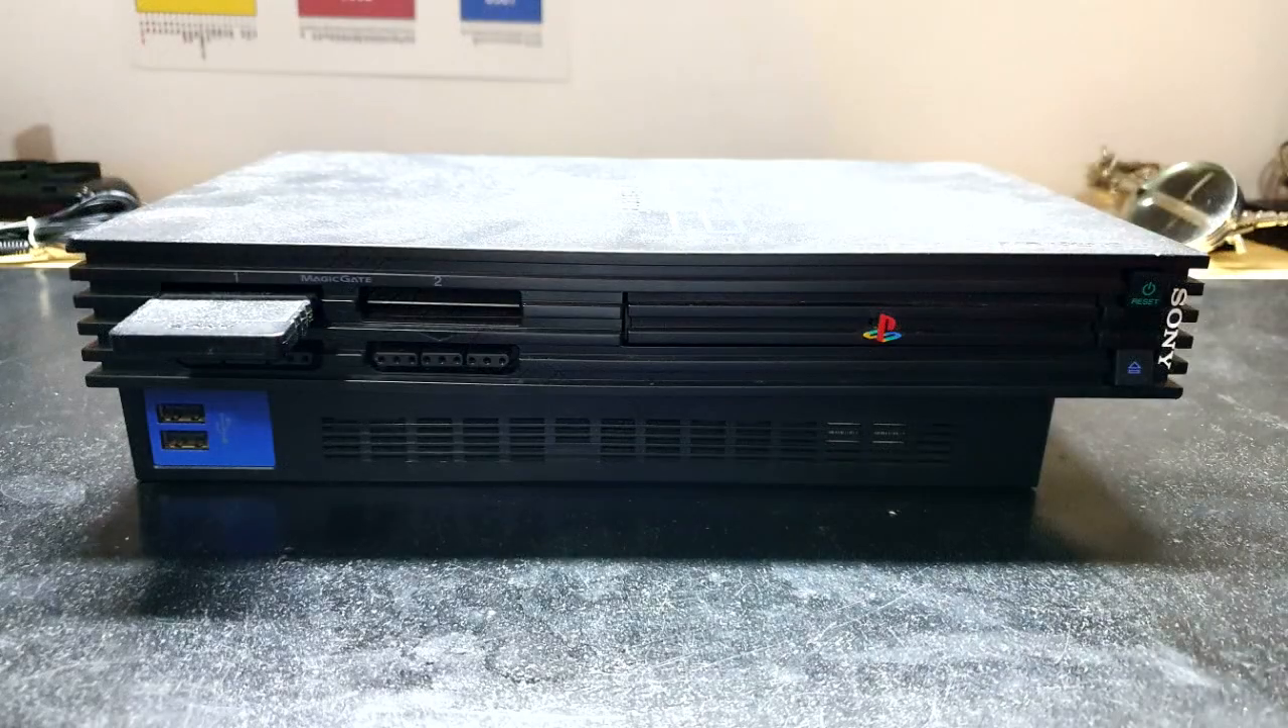Então, agora o videogame já tá fechado, já coloquei o memory card ali, já vou ligar ele pra gente testar aí pra ver como é que ficou essa maravilha desse Playstation 2.